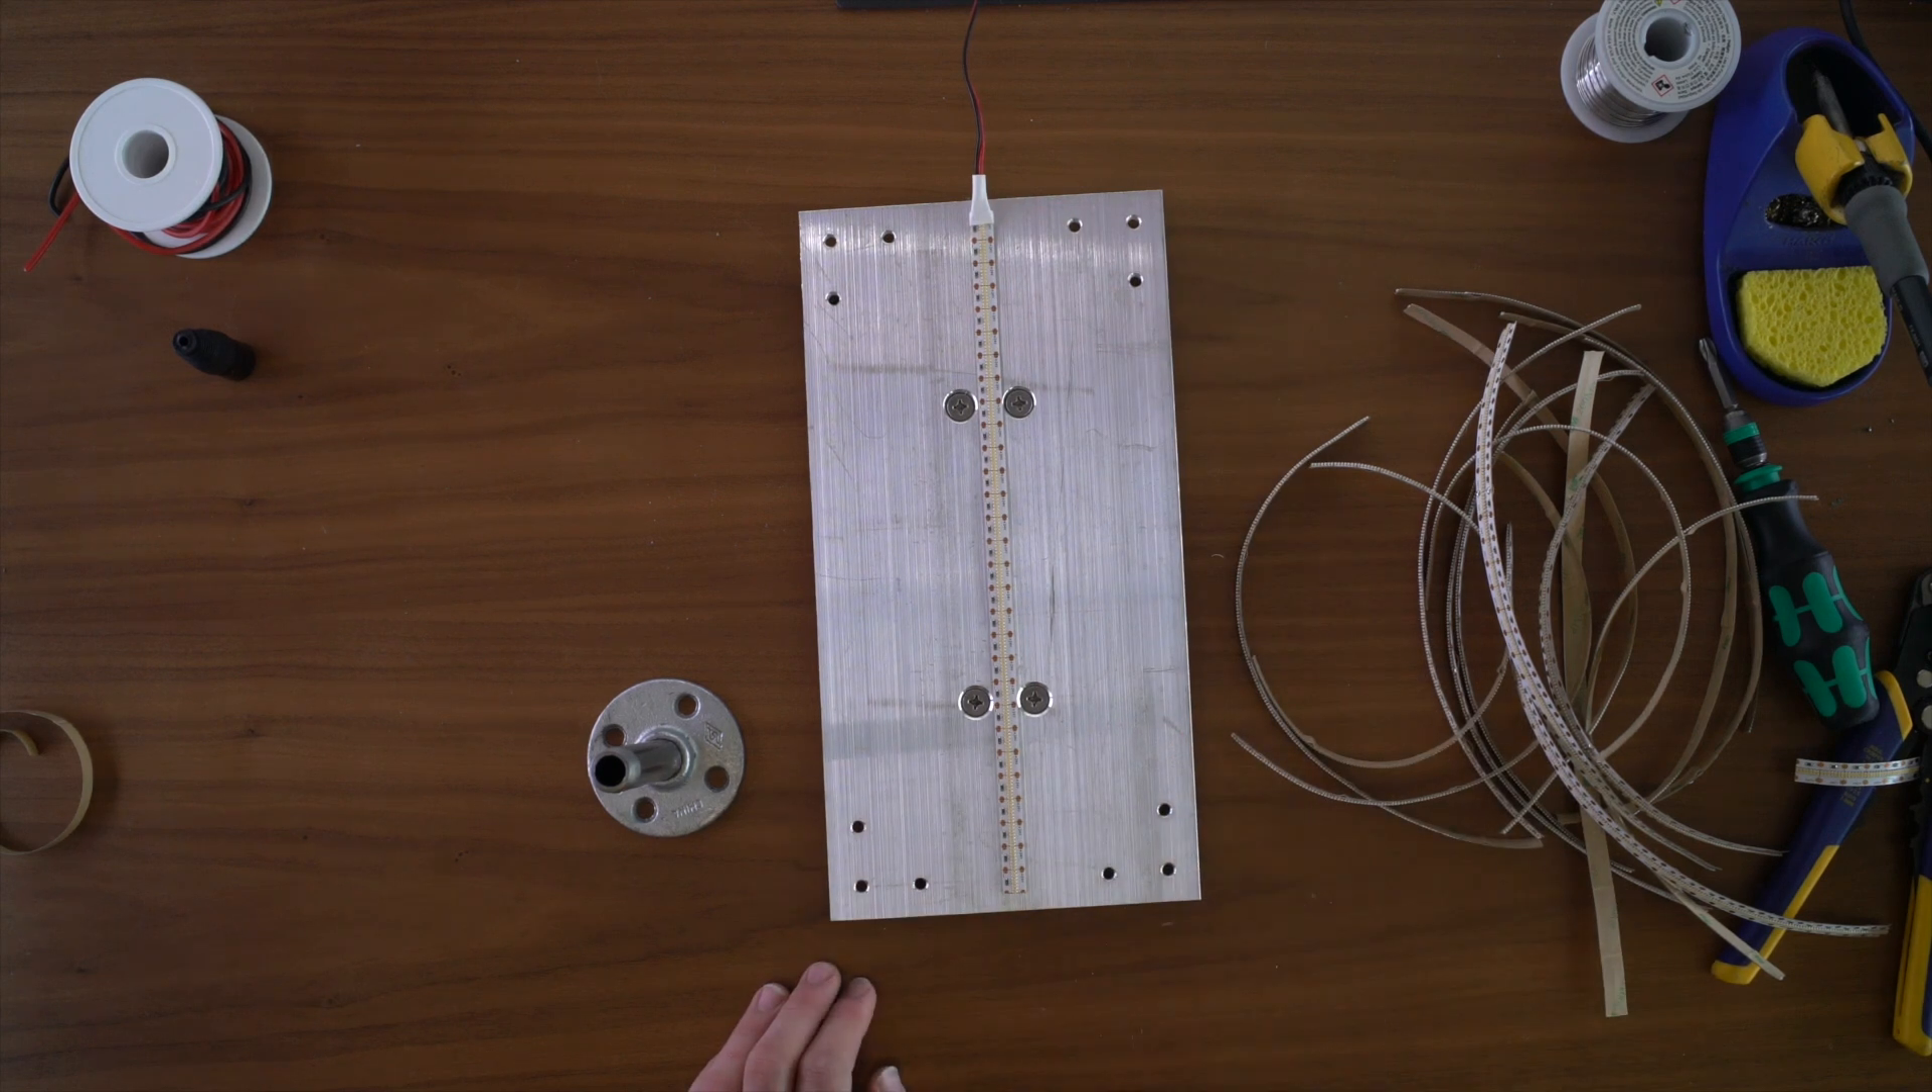Cool so there's a very similar space on the top and the bottom of the strip and it's as center as I think I can get it.